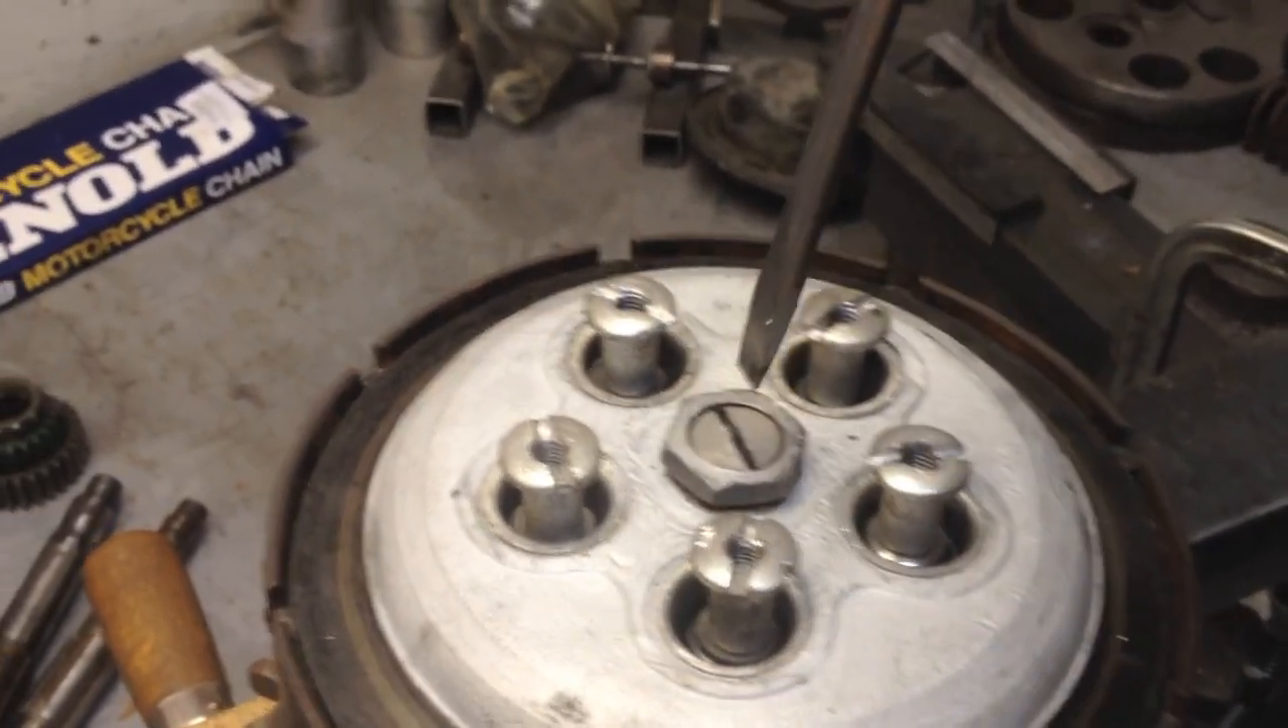So now we have the adjuster back in the pressure plate.